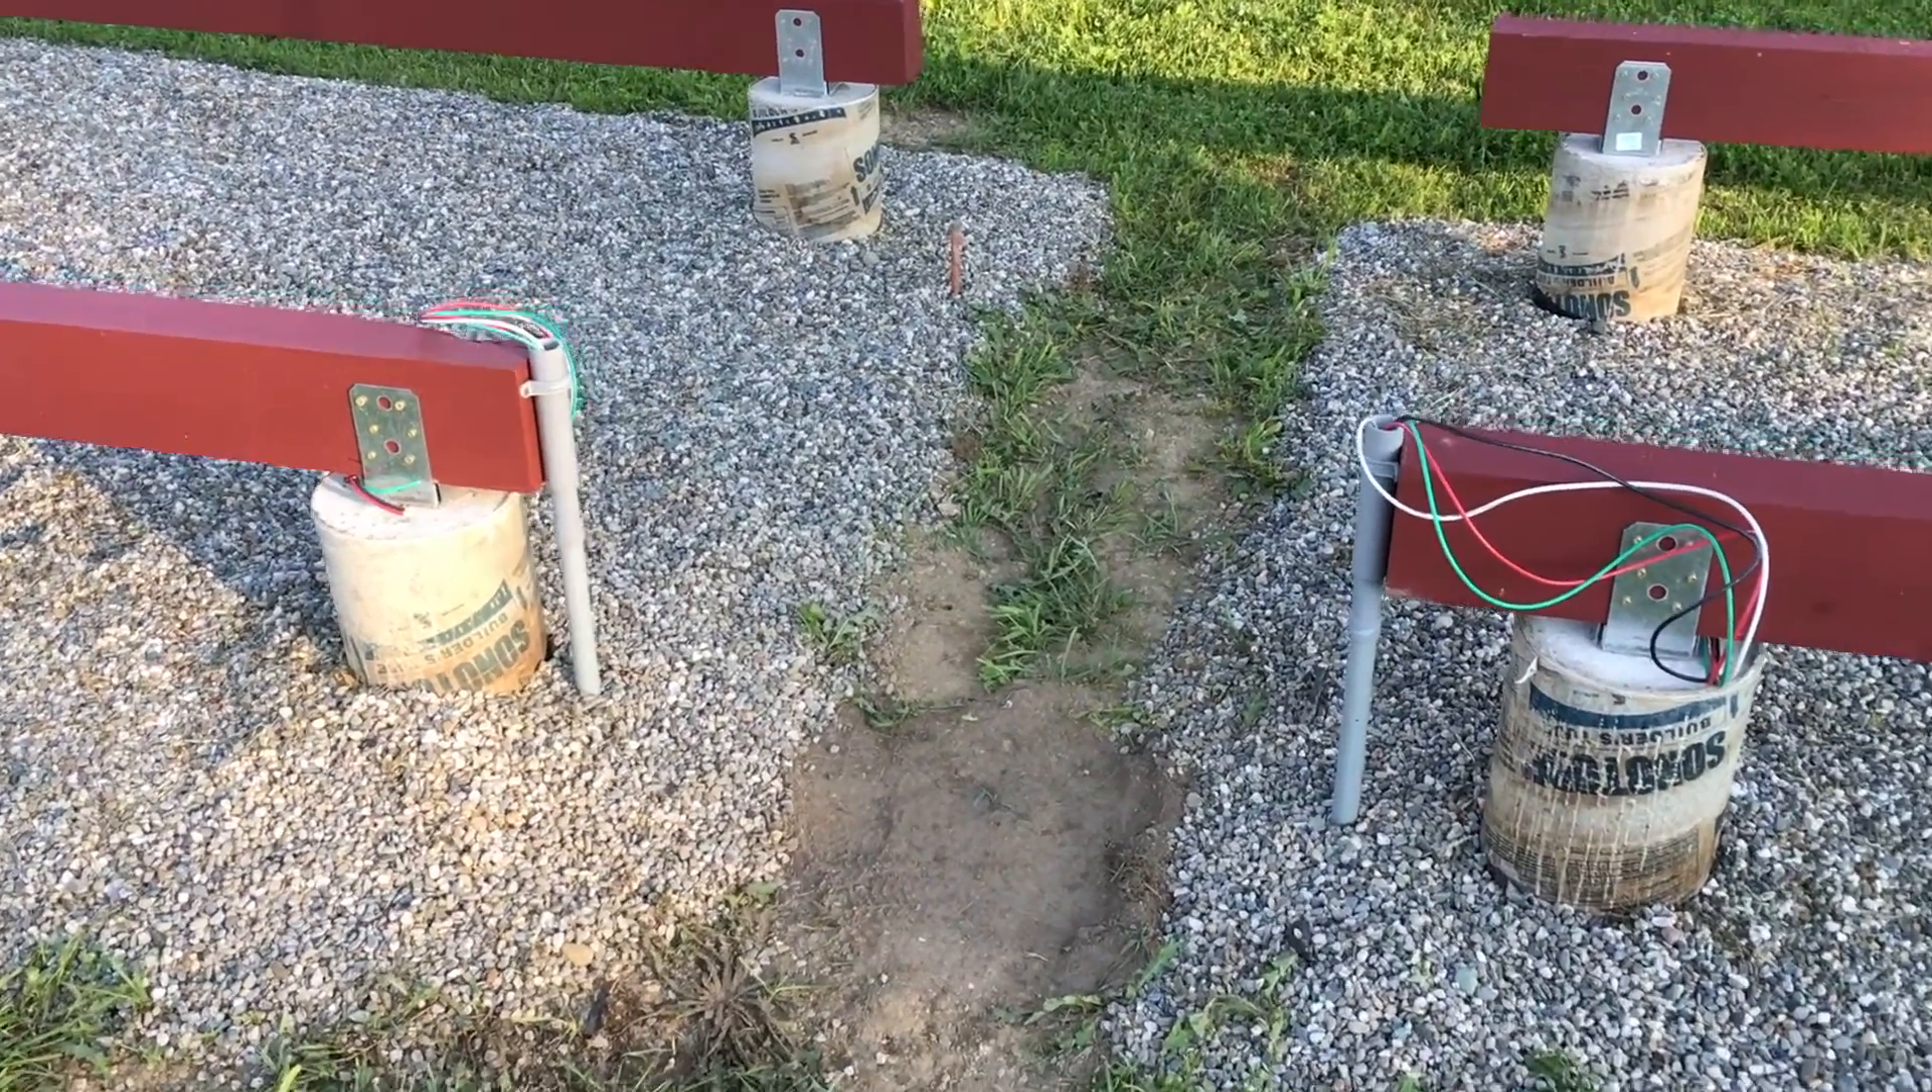So you can see still have to put the flexible conduit on.